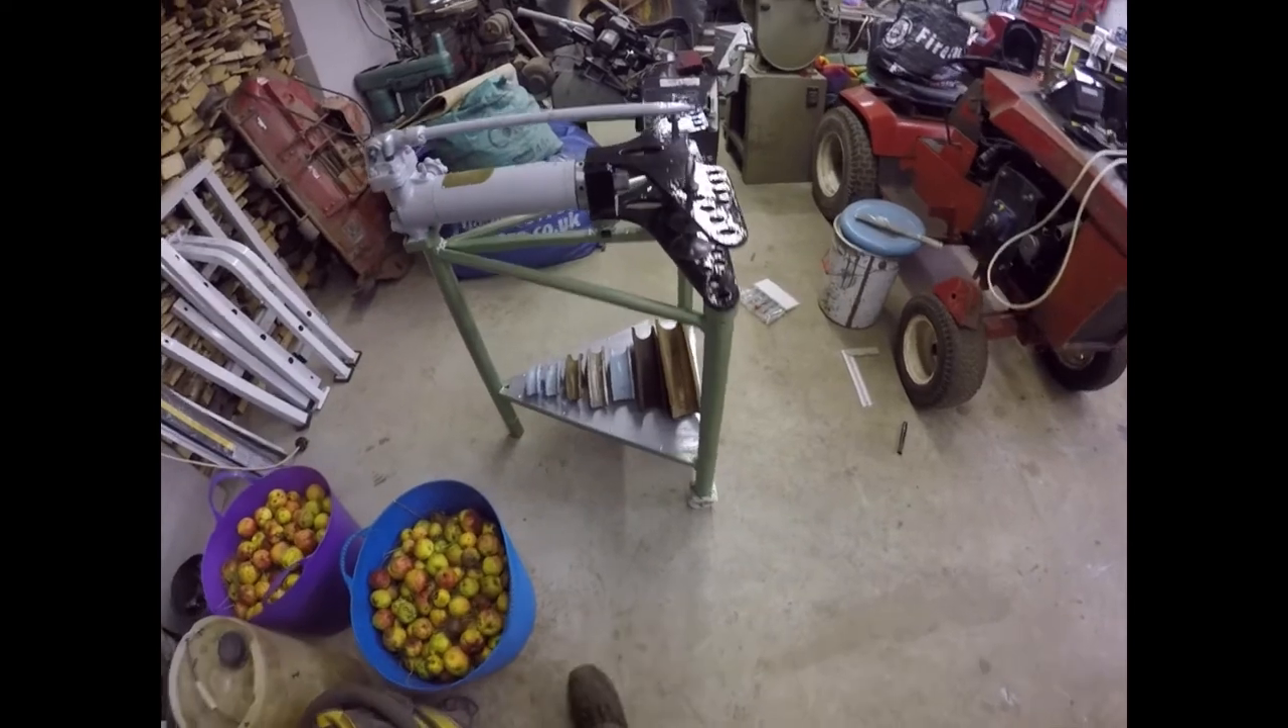And I've got the shelf on.